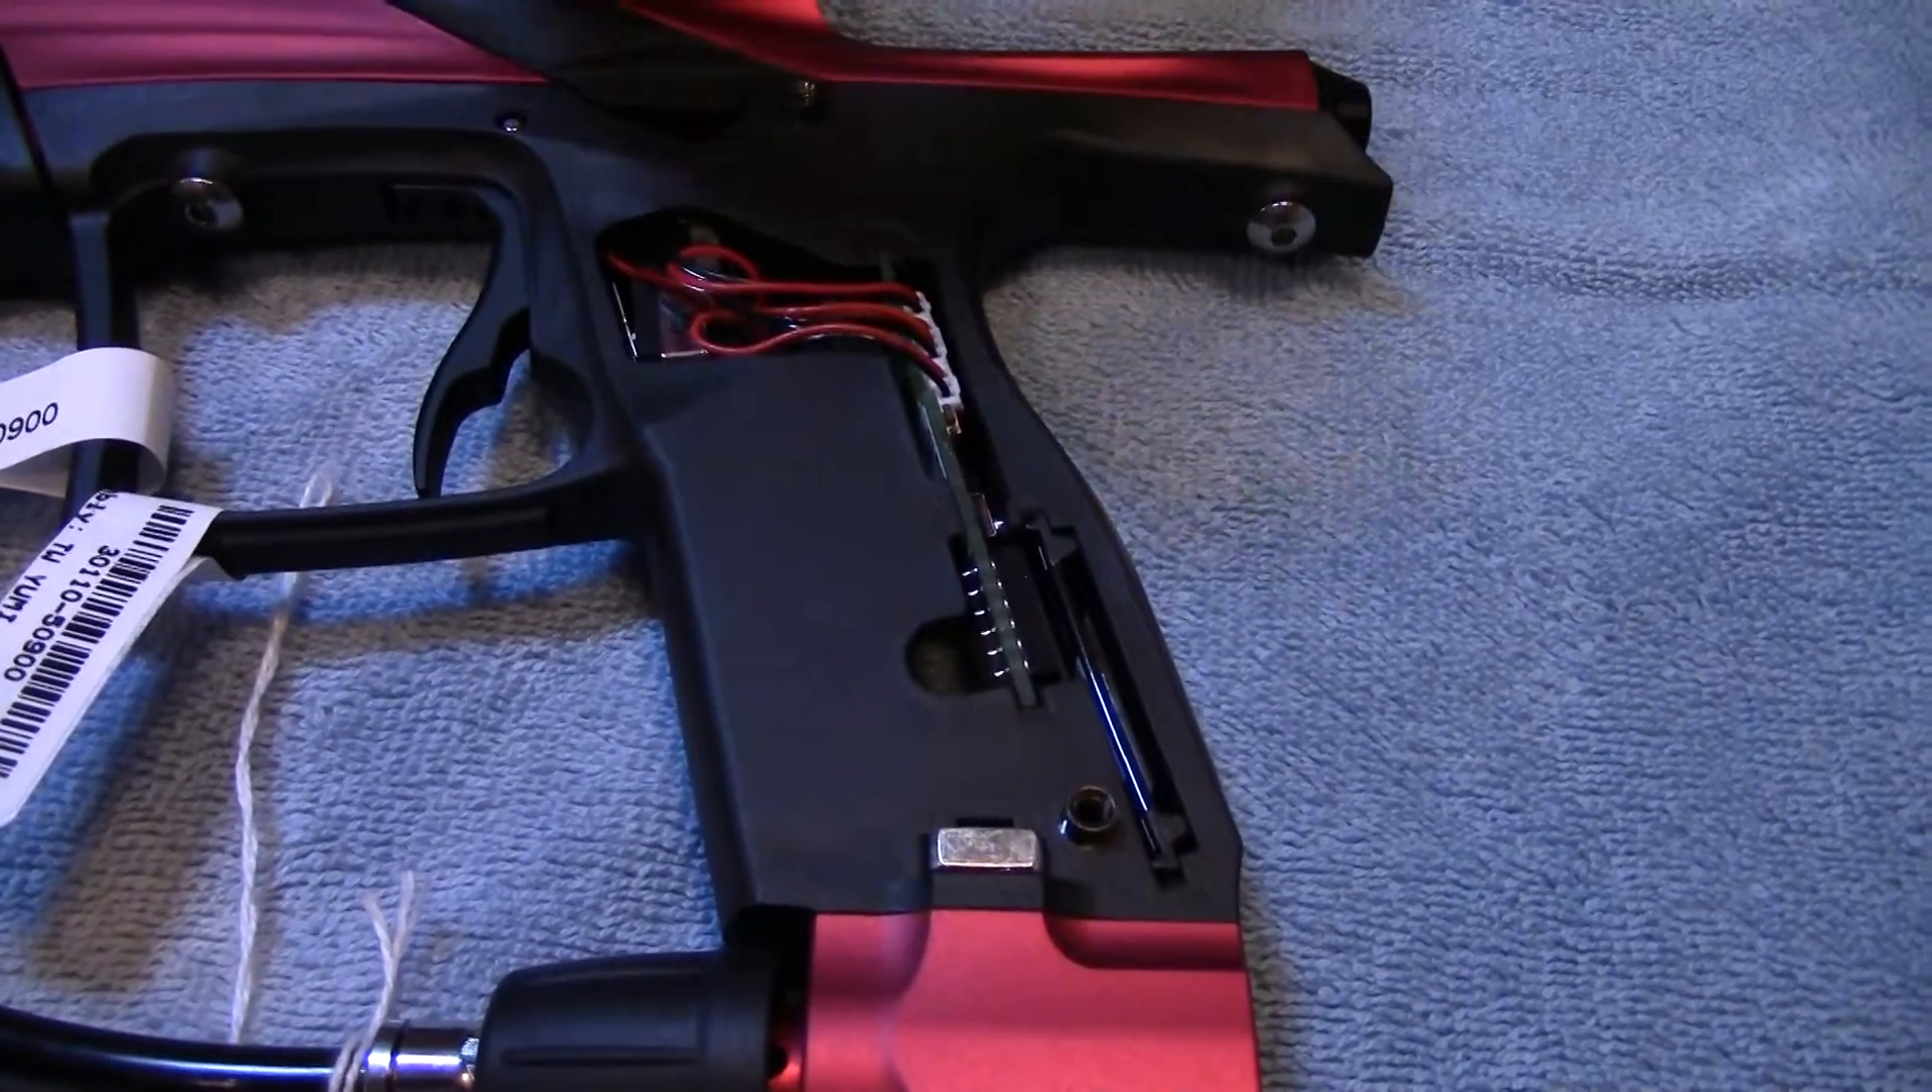So as you can see we've already removed the grip for a shorter video and I don't want you guys have to sit there and watch me unscrew the grip.